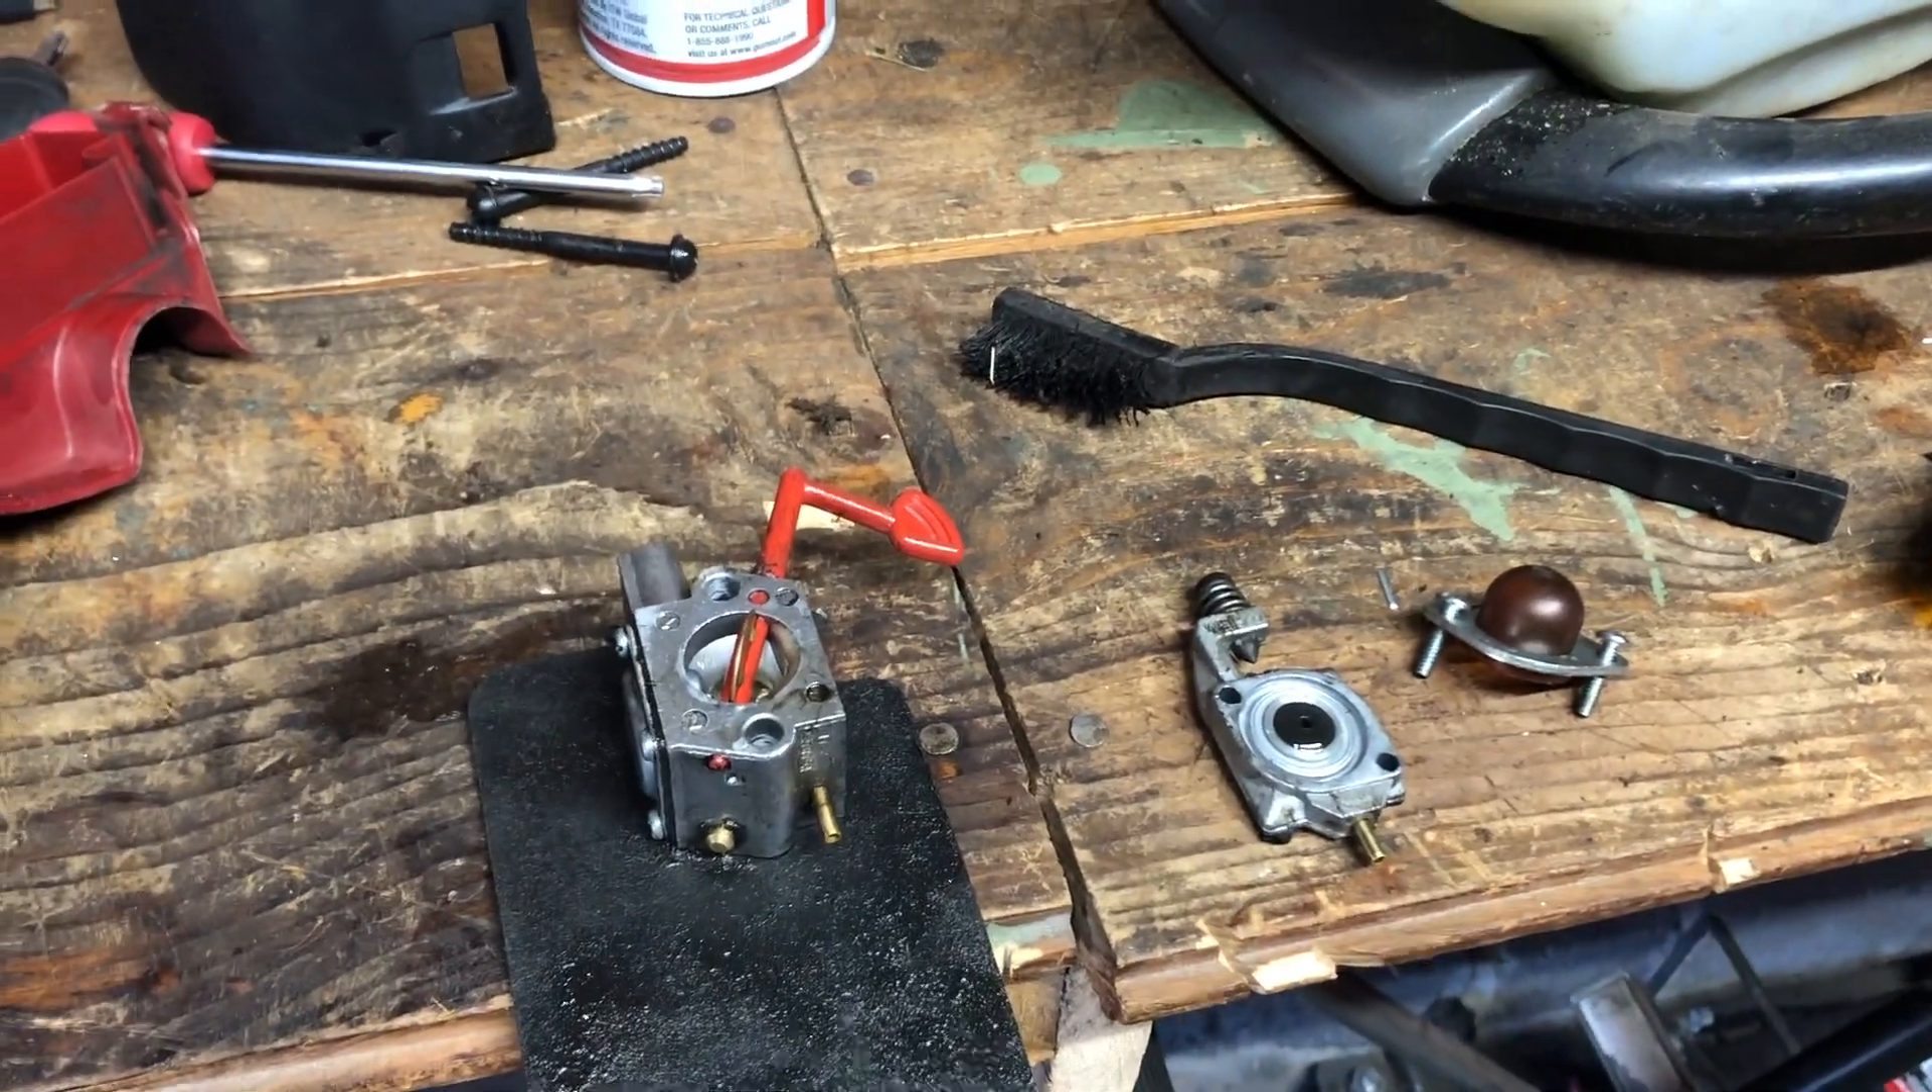So we've got the carburetor pulled off and disassembled.